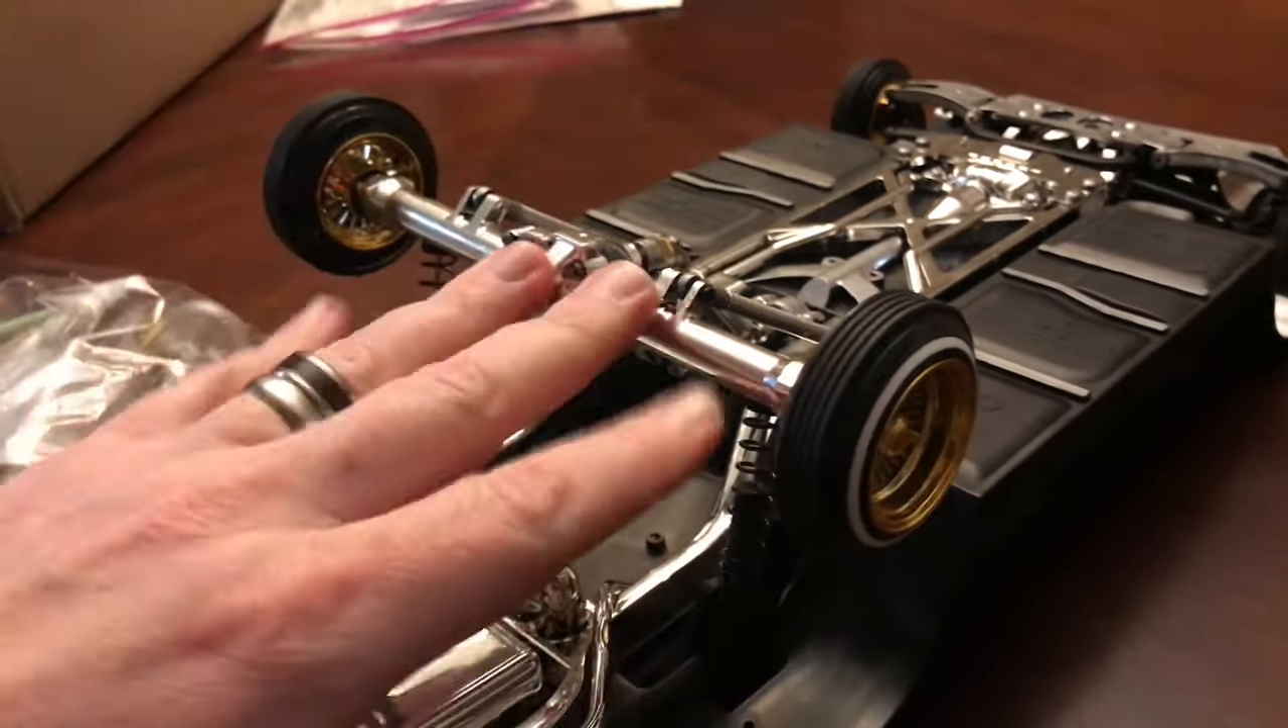Alright, the rims are back on. We are all set.